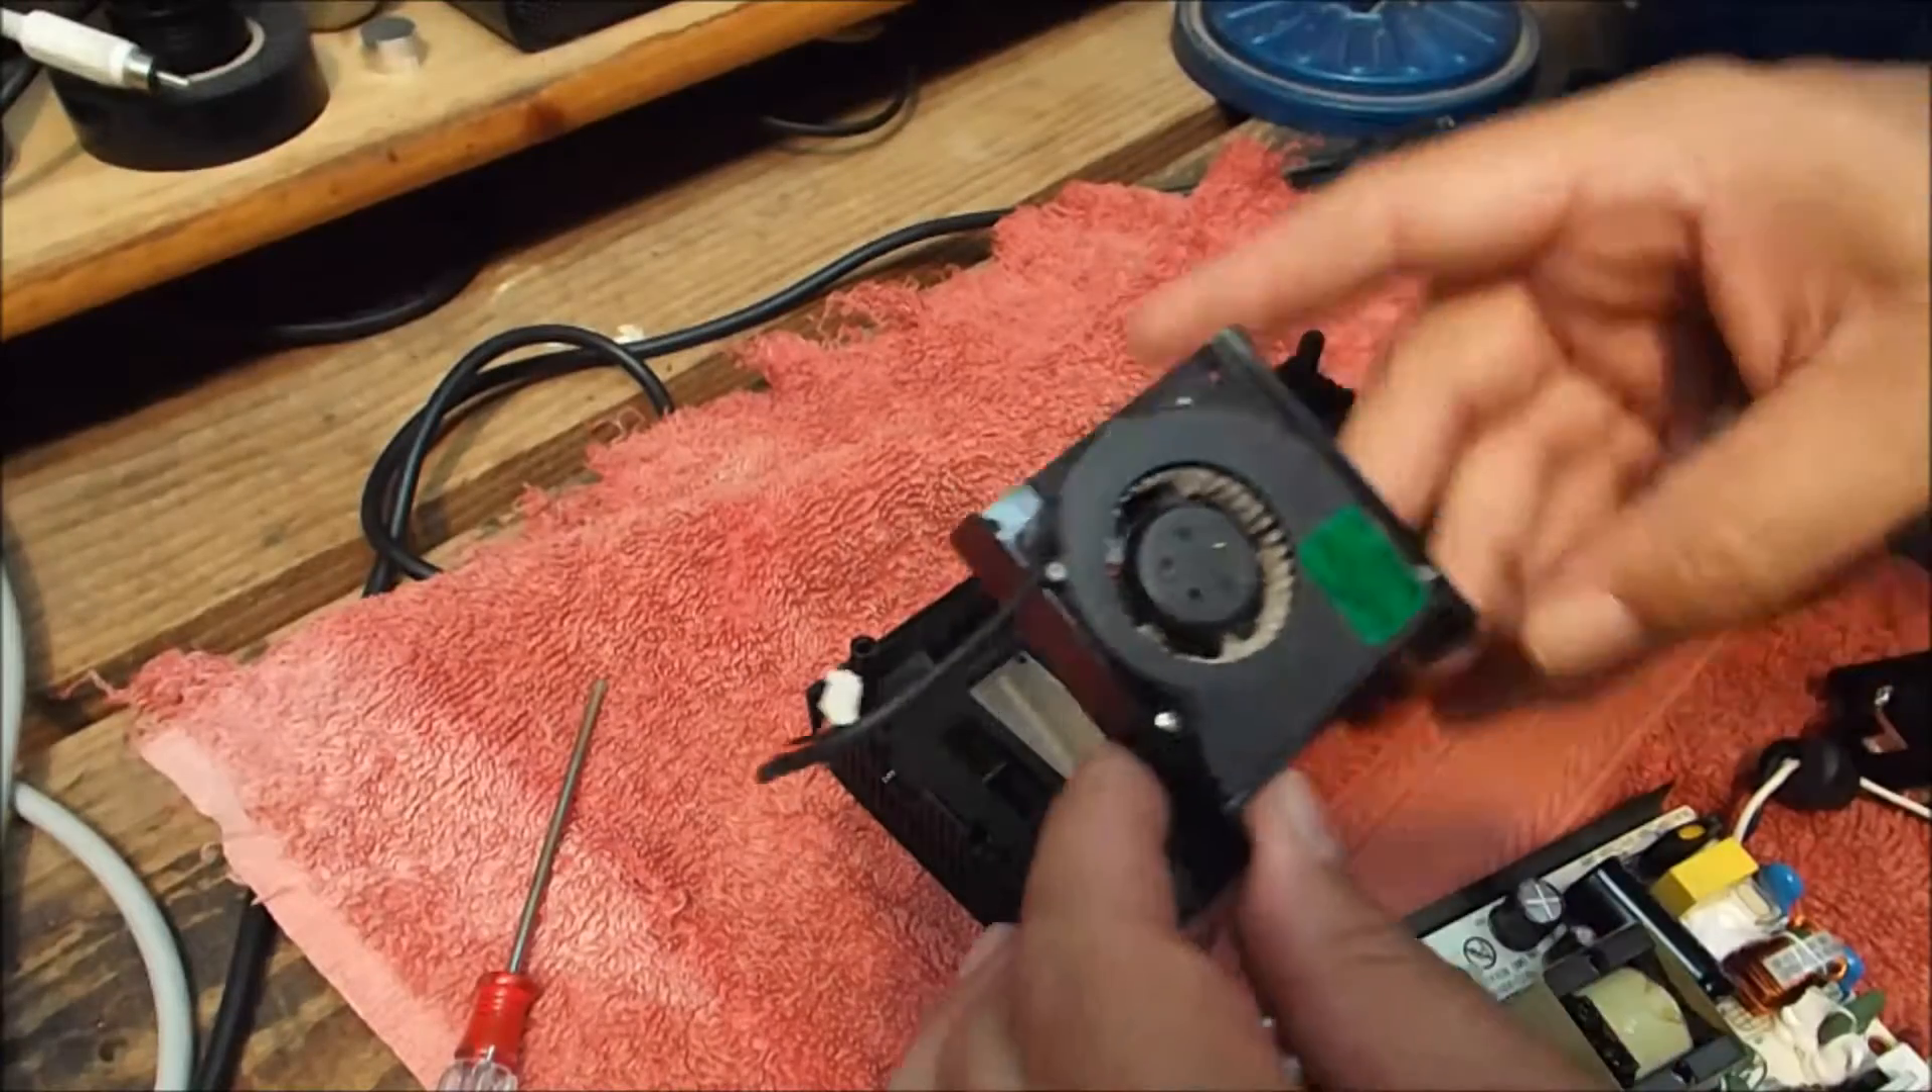Just out of curiosity I've pulled the fan out.